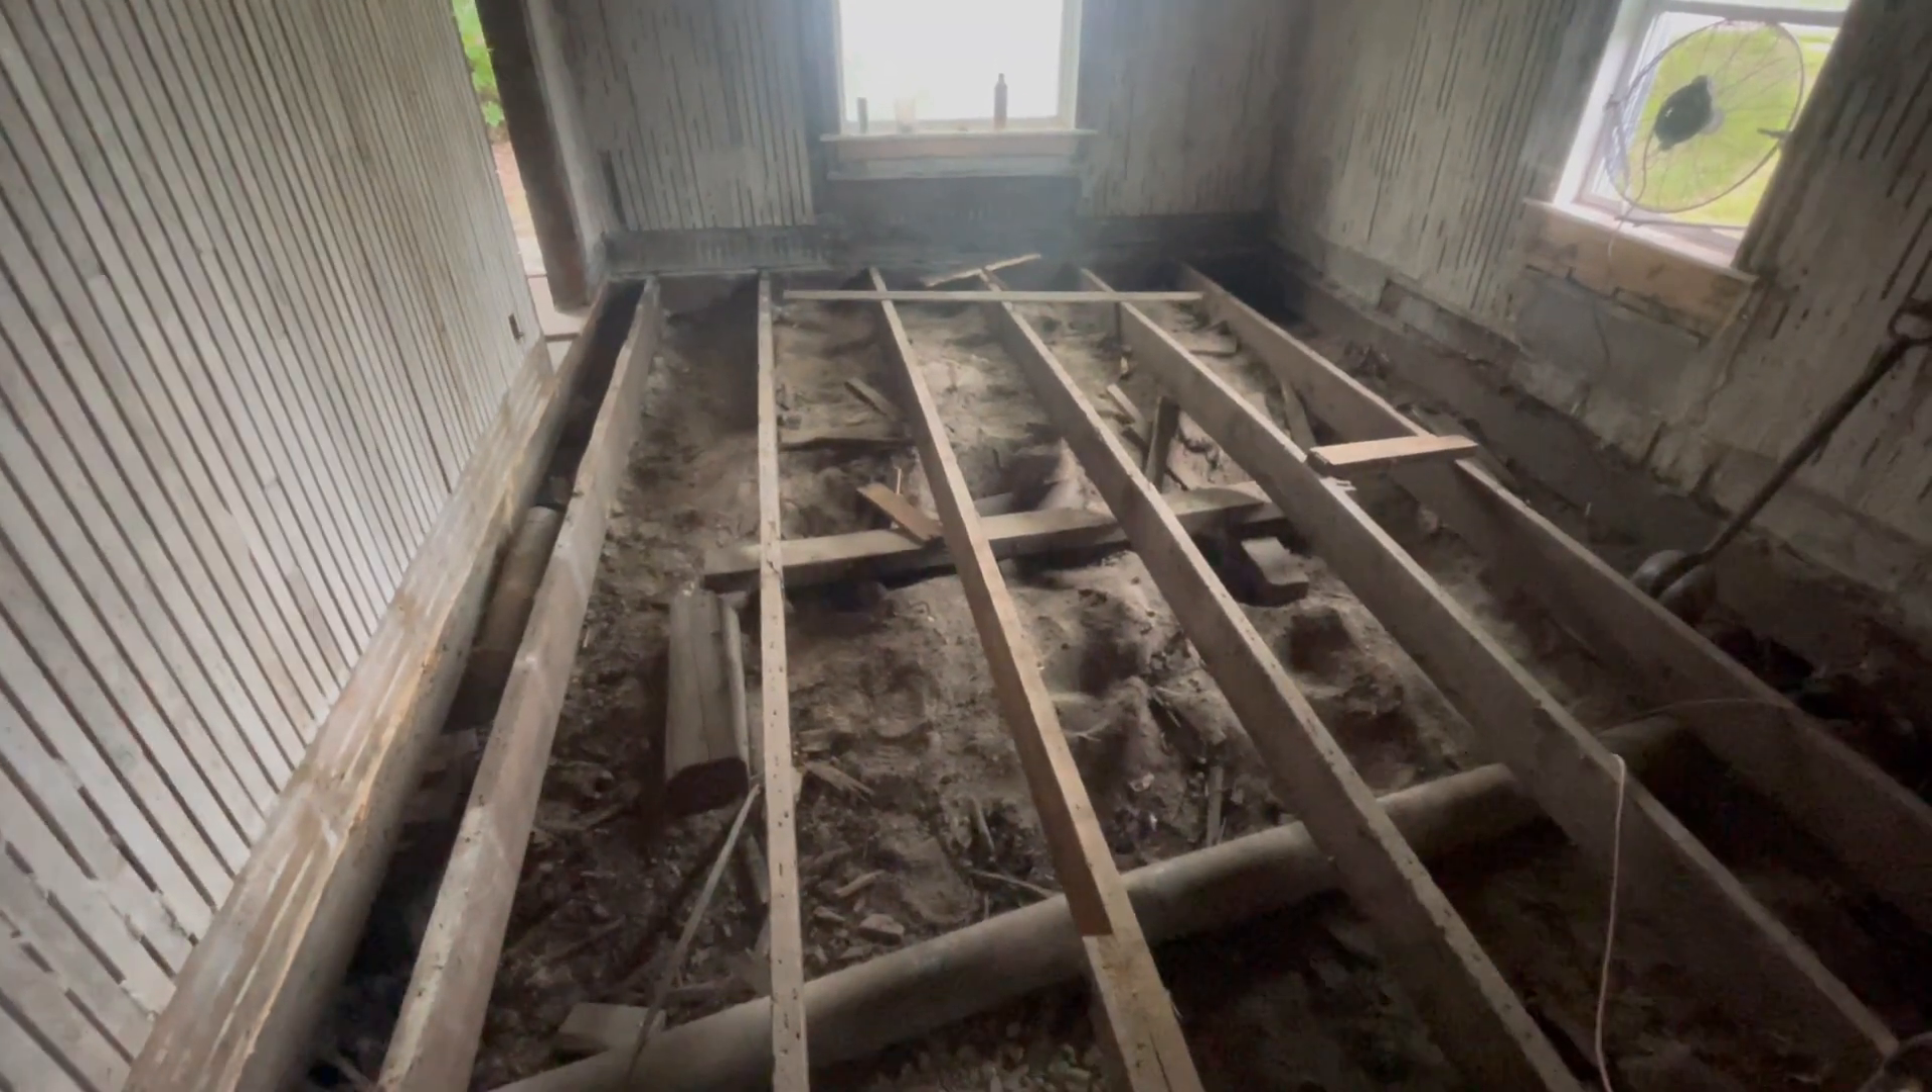To recap, we removed that beautiful, old, intricate floor, hardwood floor.